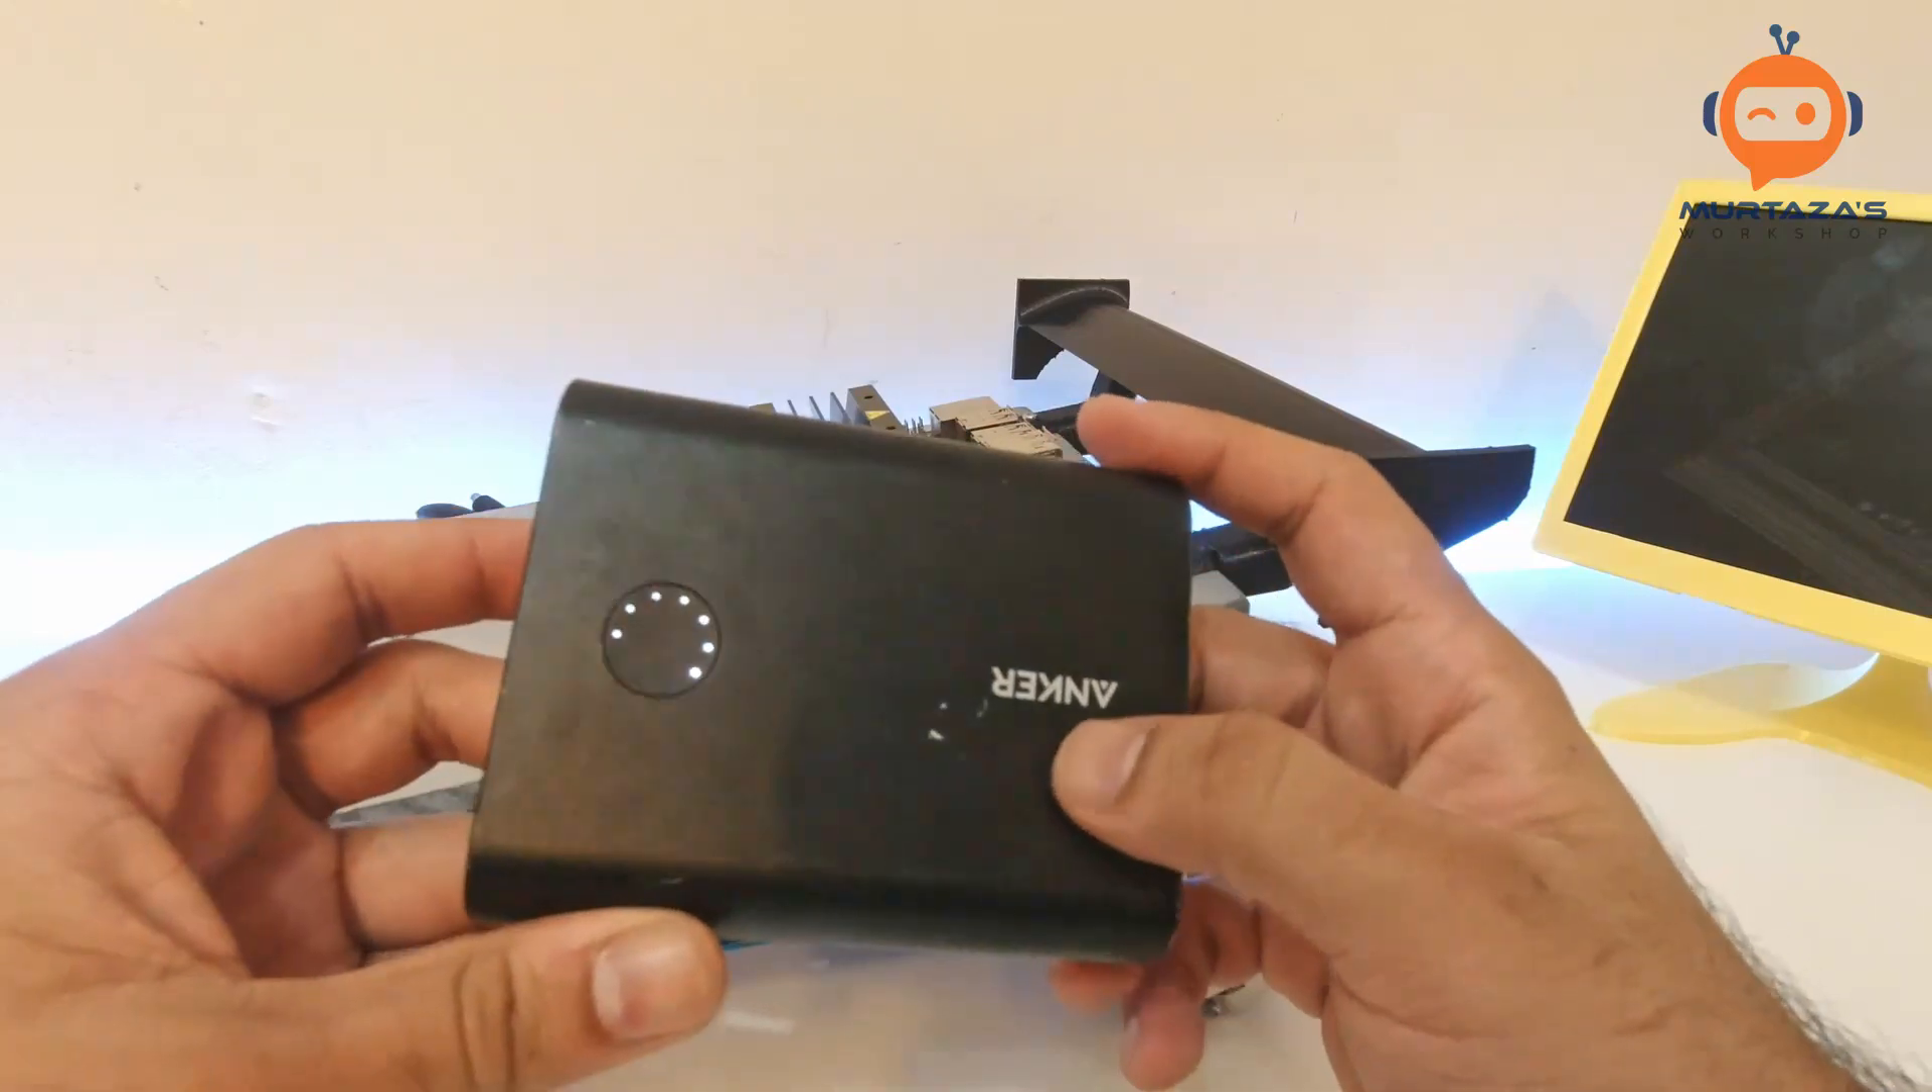So I still have to attach the battery.